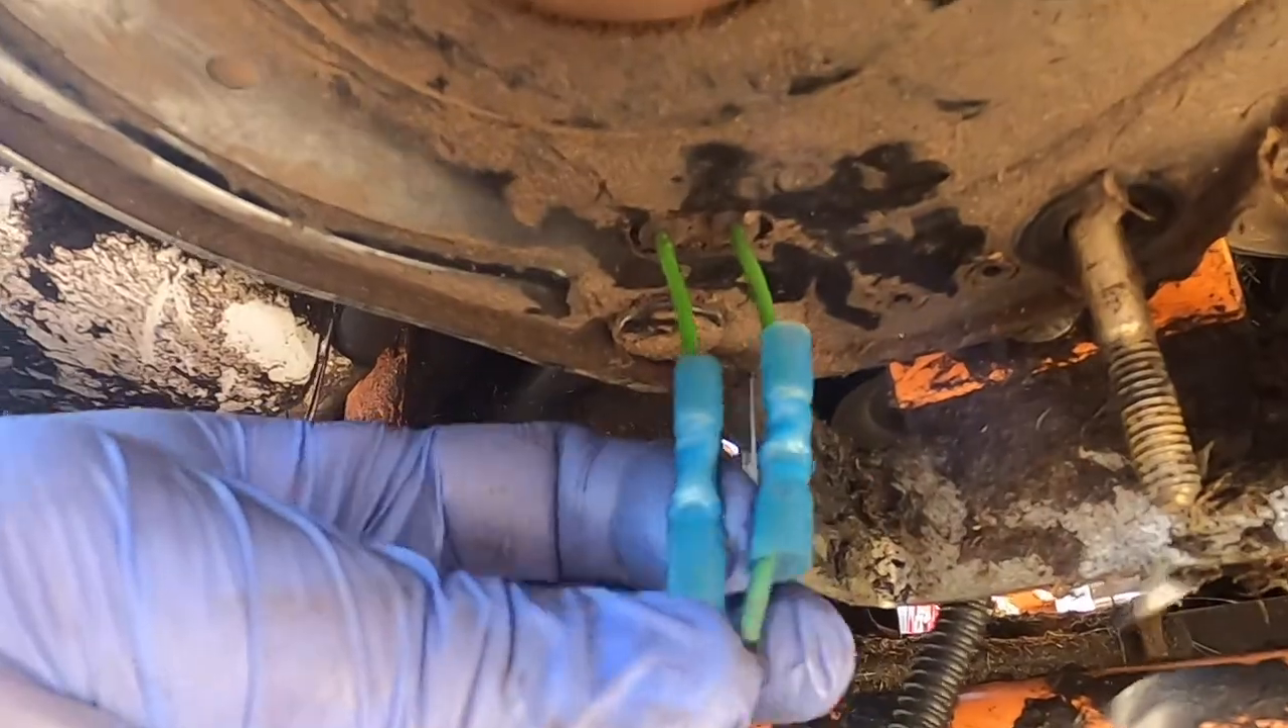All right, so we got the heat shrink tubing on Just have to put some heat to it.